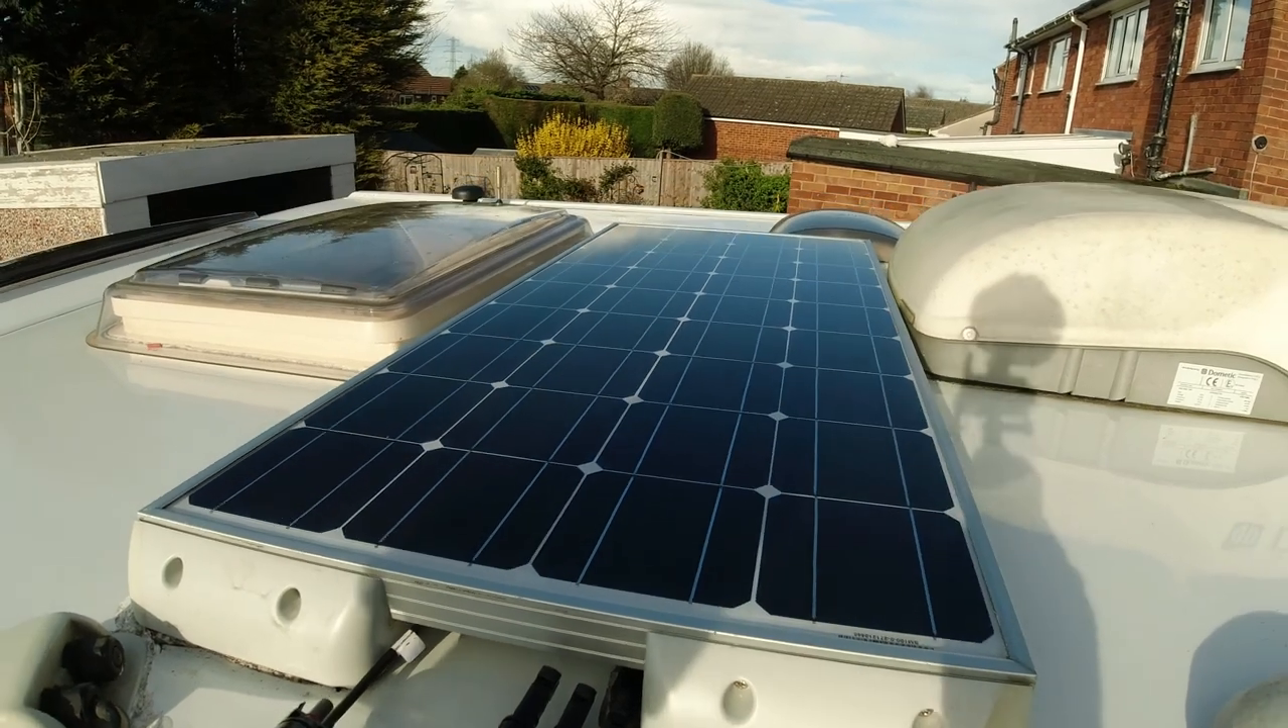I've got the old solar panel back on all cleaned.